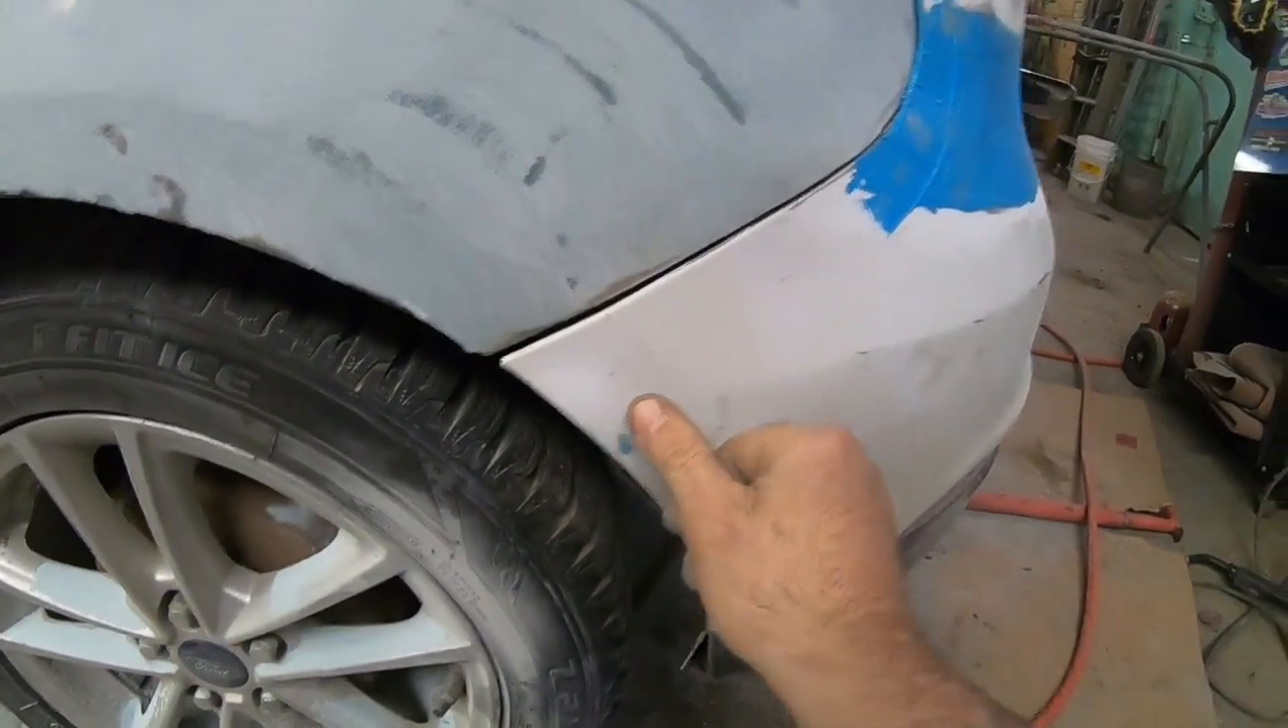So, bumper cover is just loose on there, but as you can see the fit is decent.